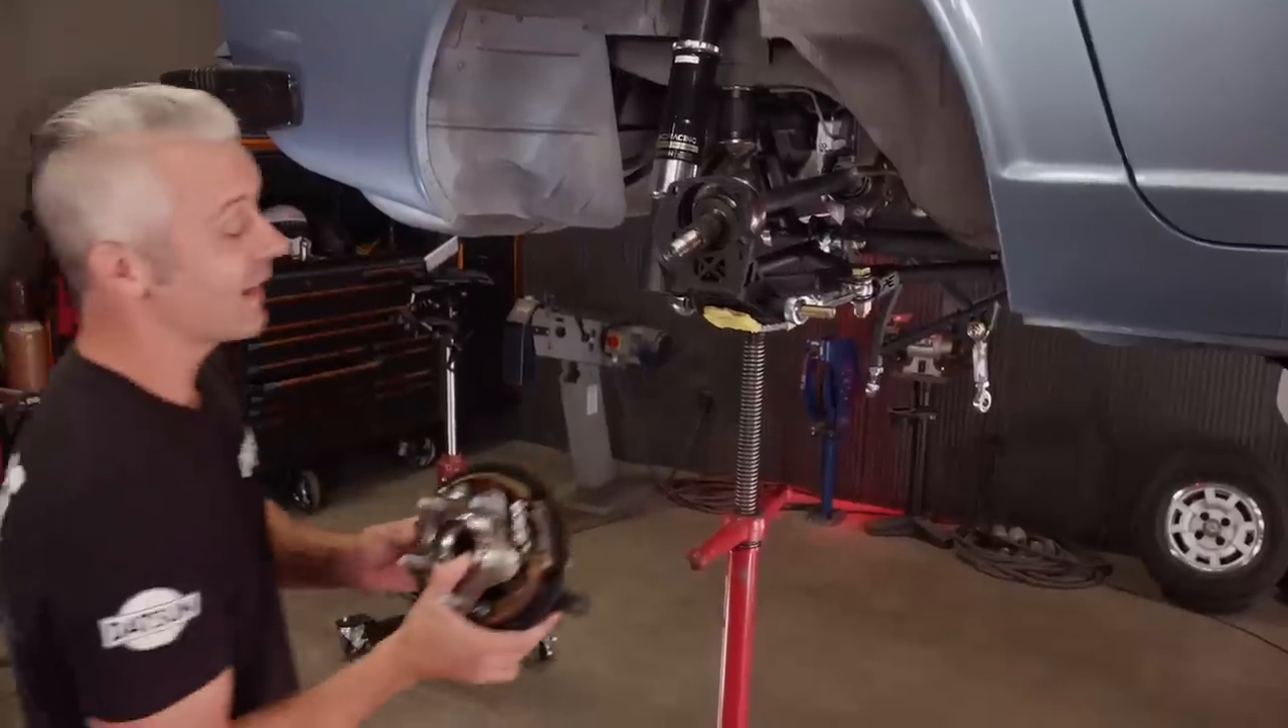And the last thing to go on is the hub that we got from Nissan from the 370. We also have the backing plate with the e-brake shoes, and then this caliper bracket from Apex.